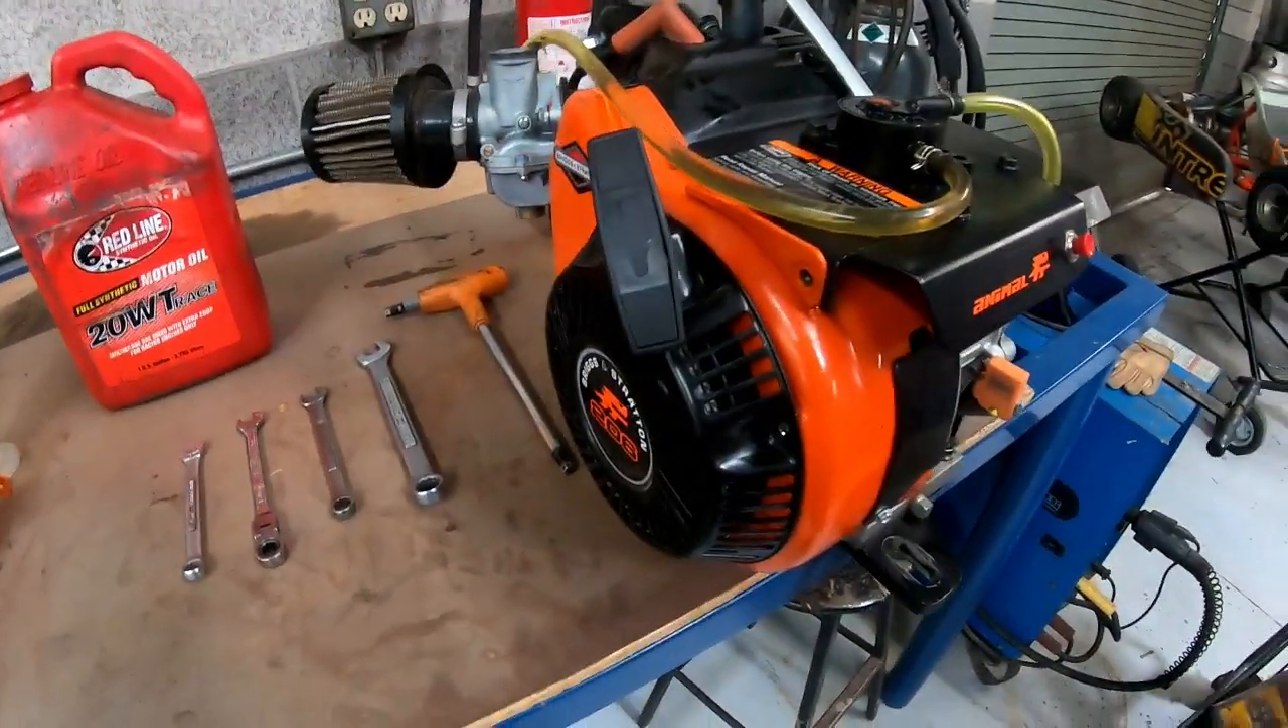Okay I got the motor out of my cart and I got it sitting on my workbench.